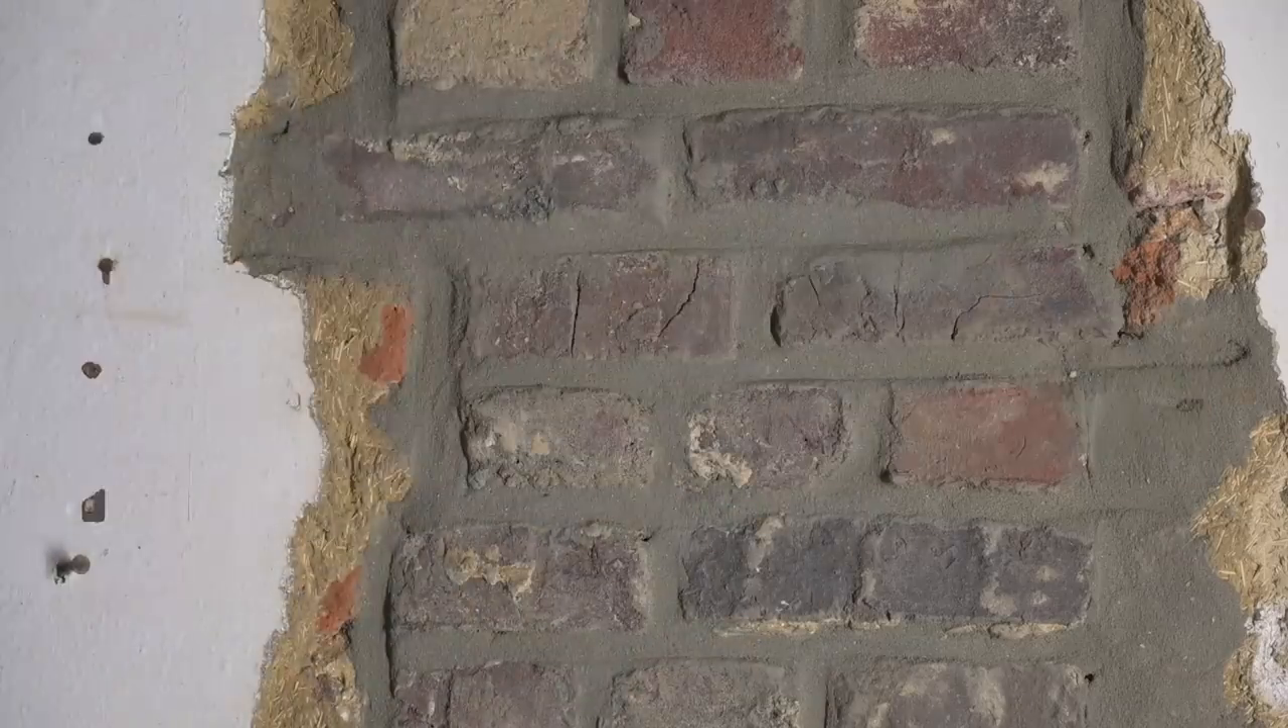So the bricks are in and I think this looks all right.